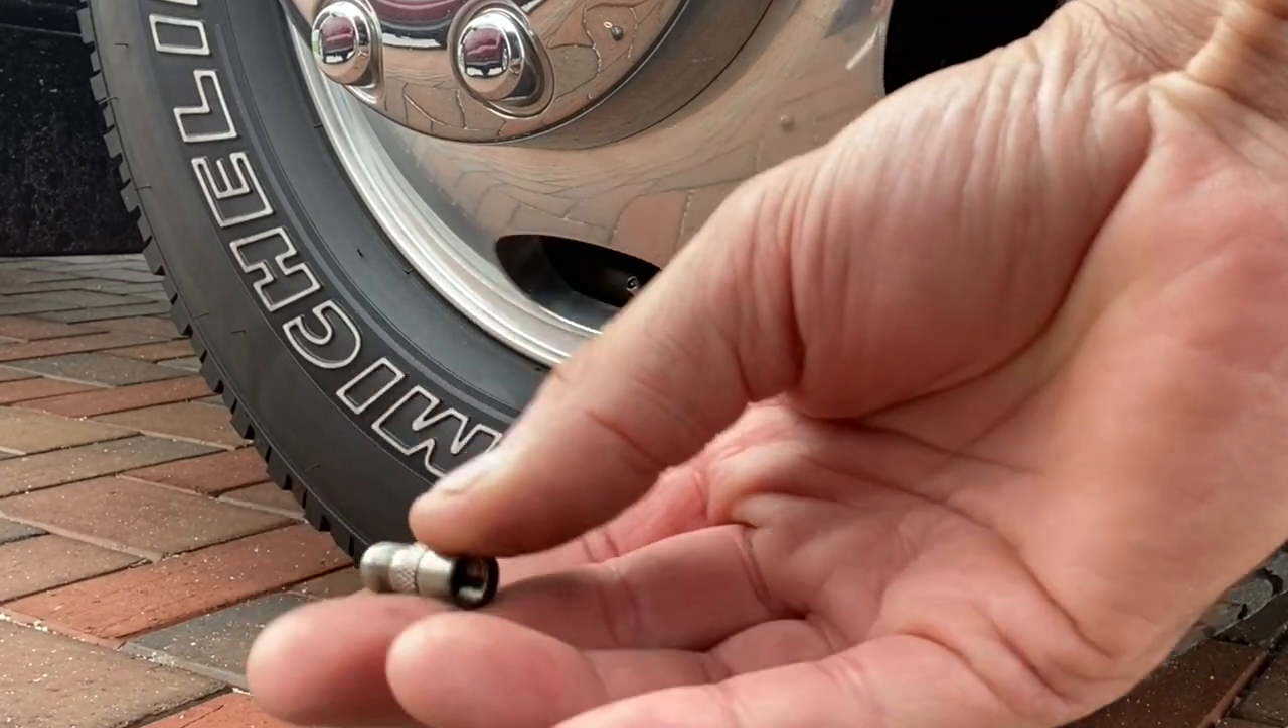I took off the cap already.